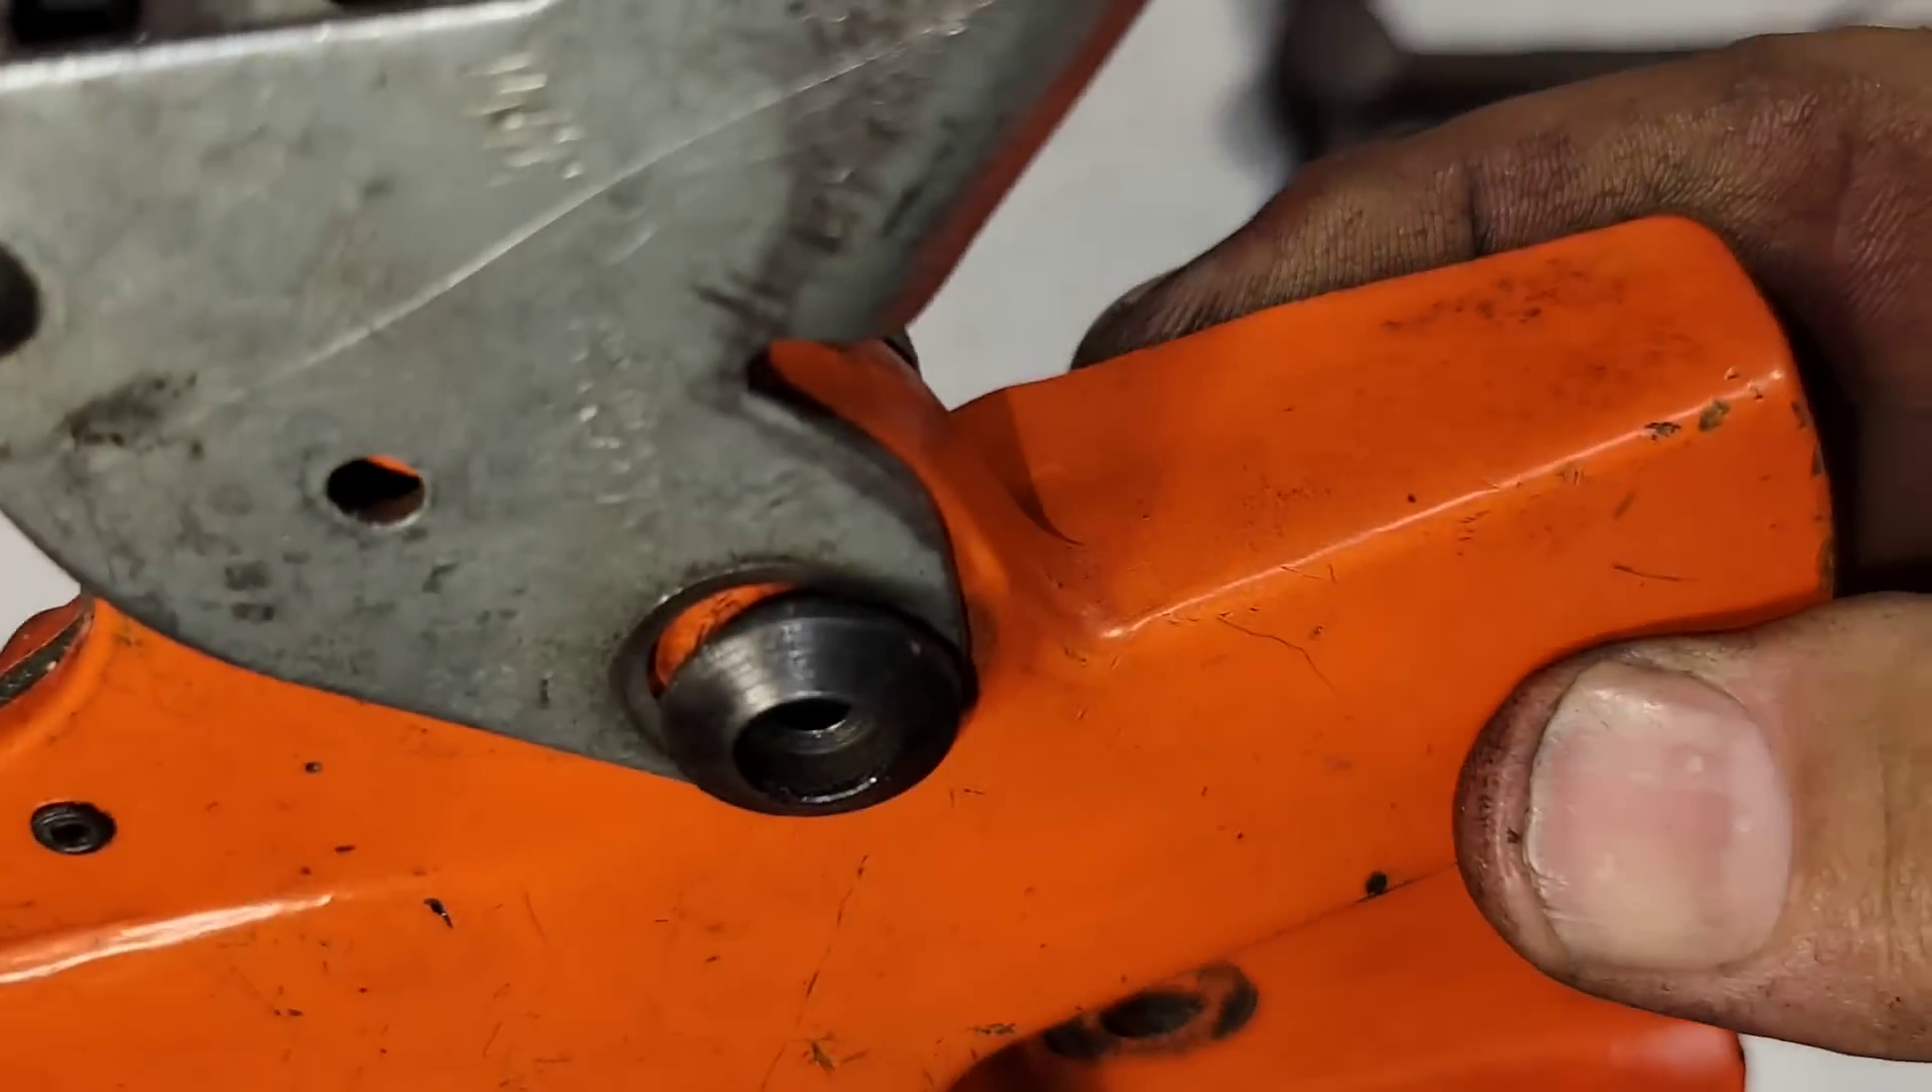It's still not seated all the way.